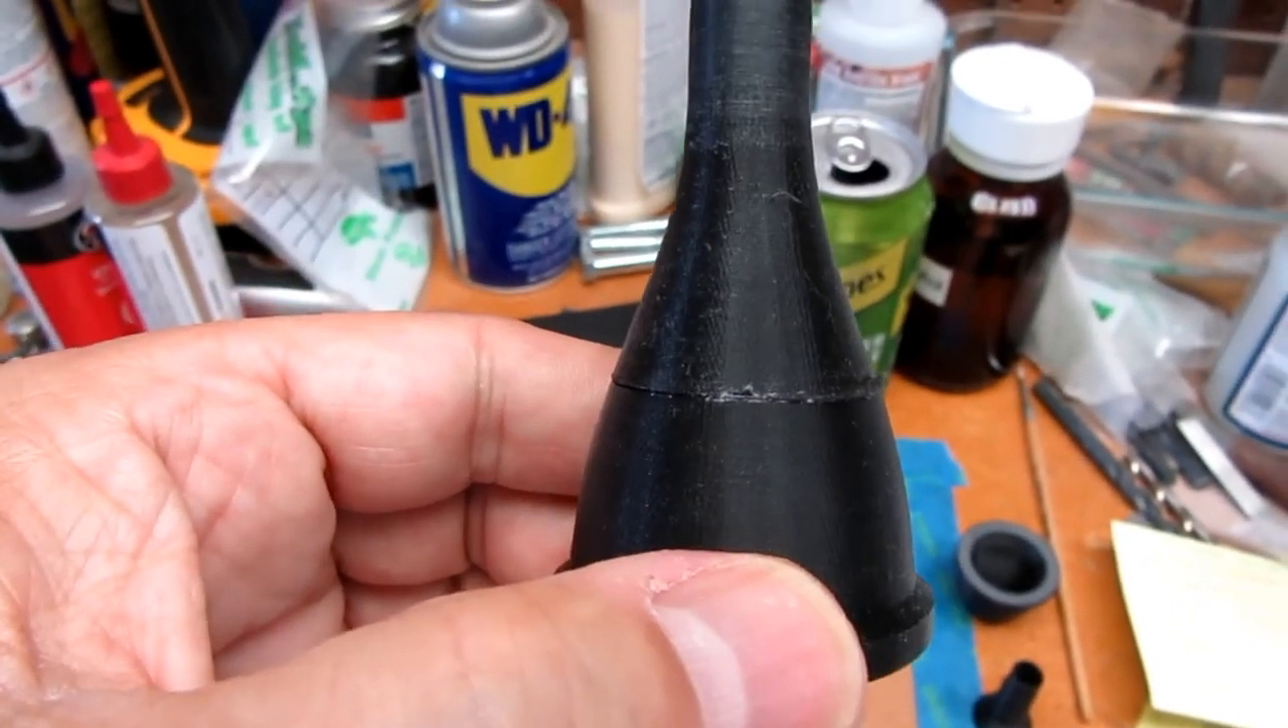And there are the two parts pushed together.